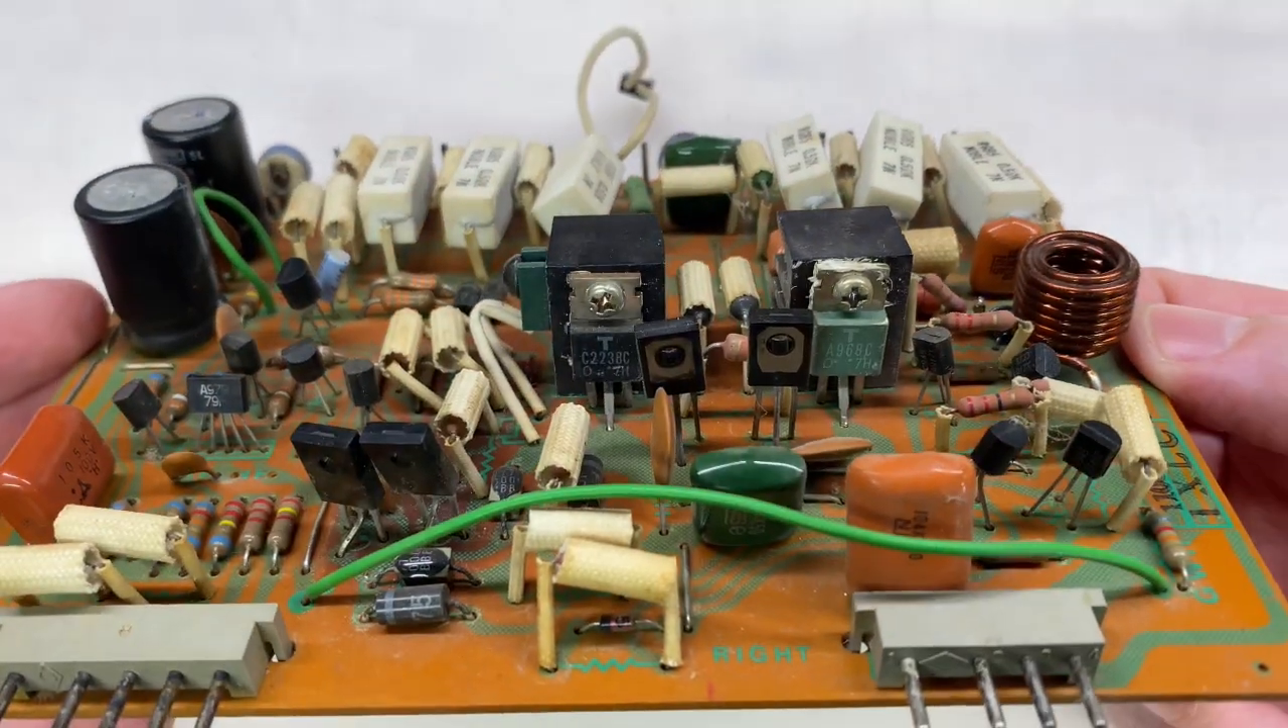All right, here's the board removed from the tray.